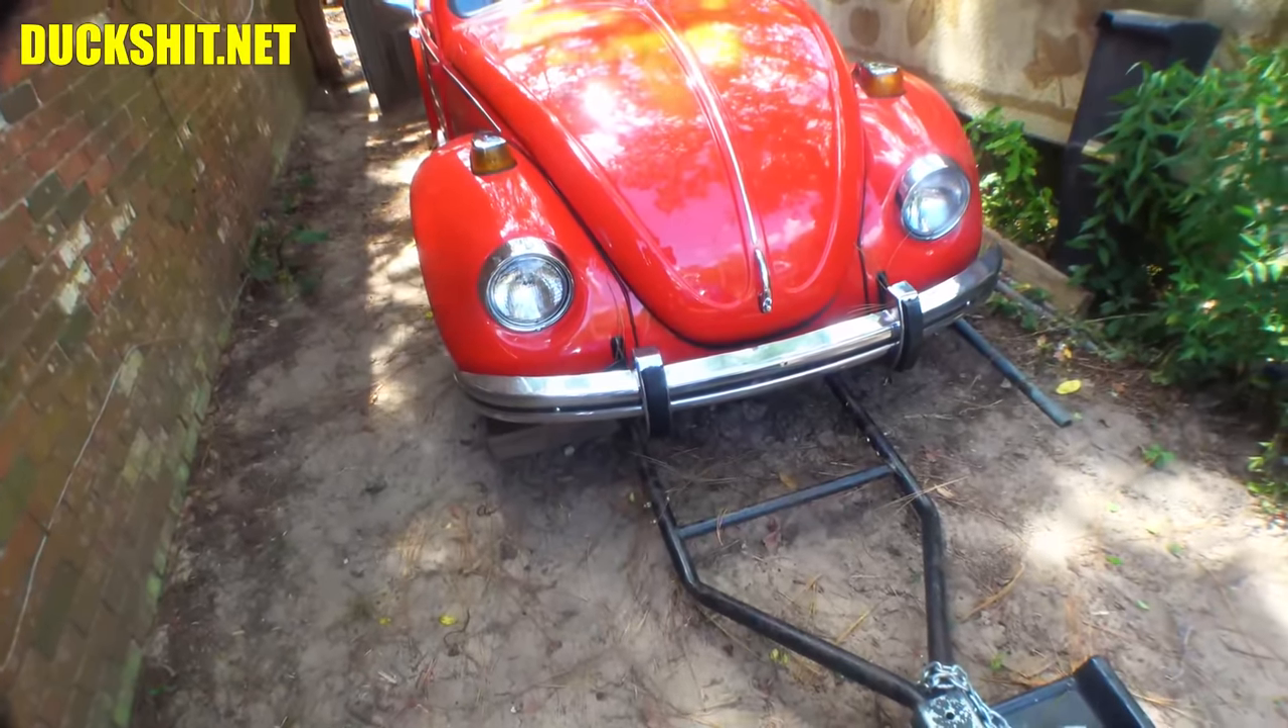I still haven't disconnected the tow bar yet.